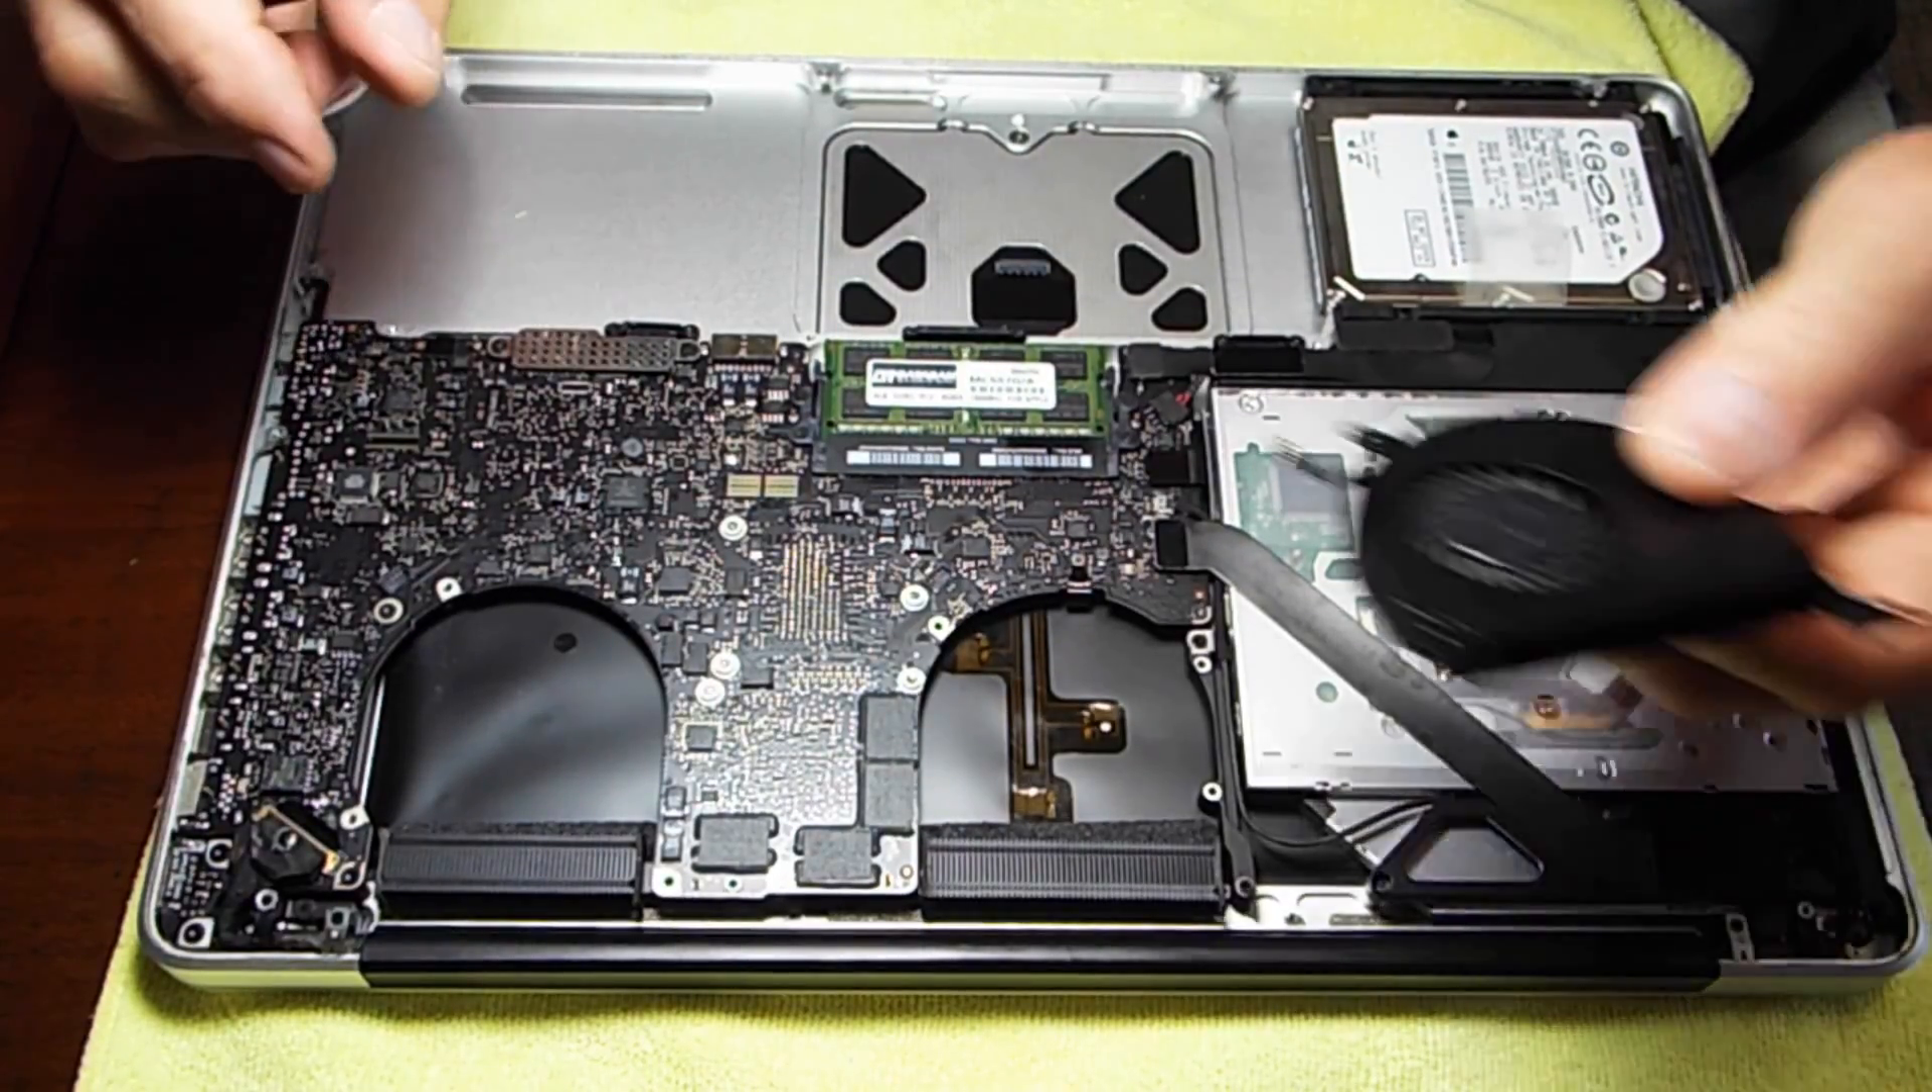And so we're down to putting the fans back in.